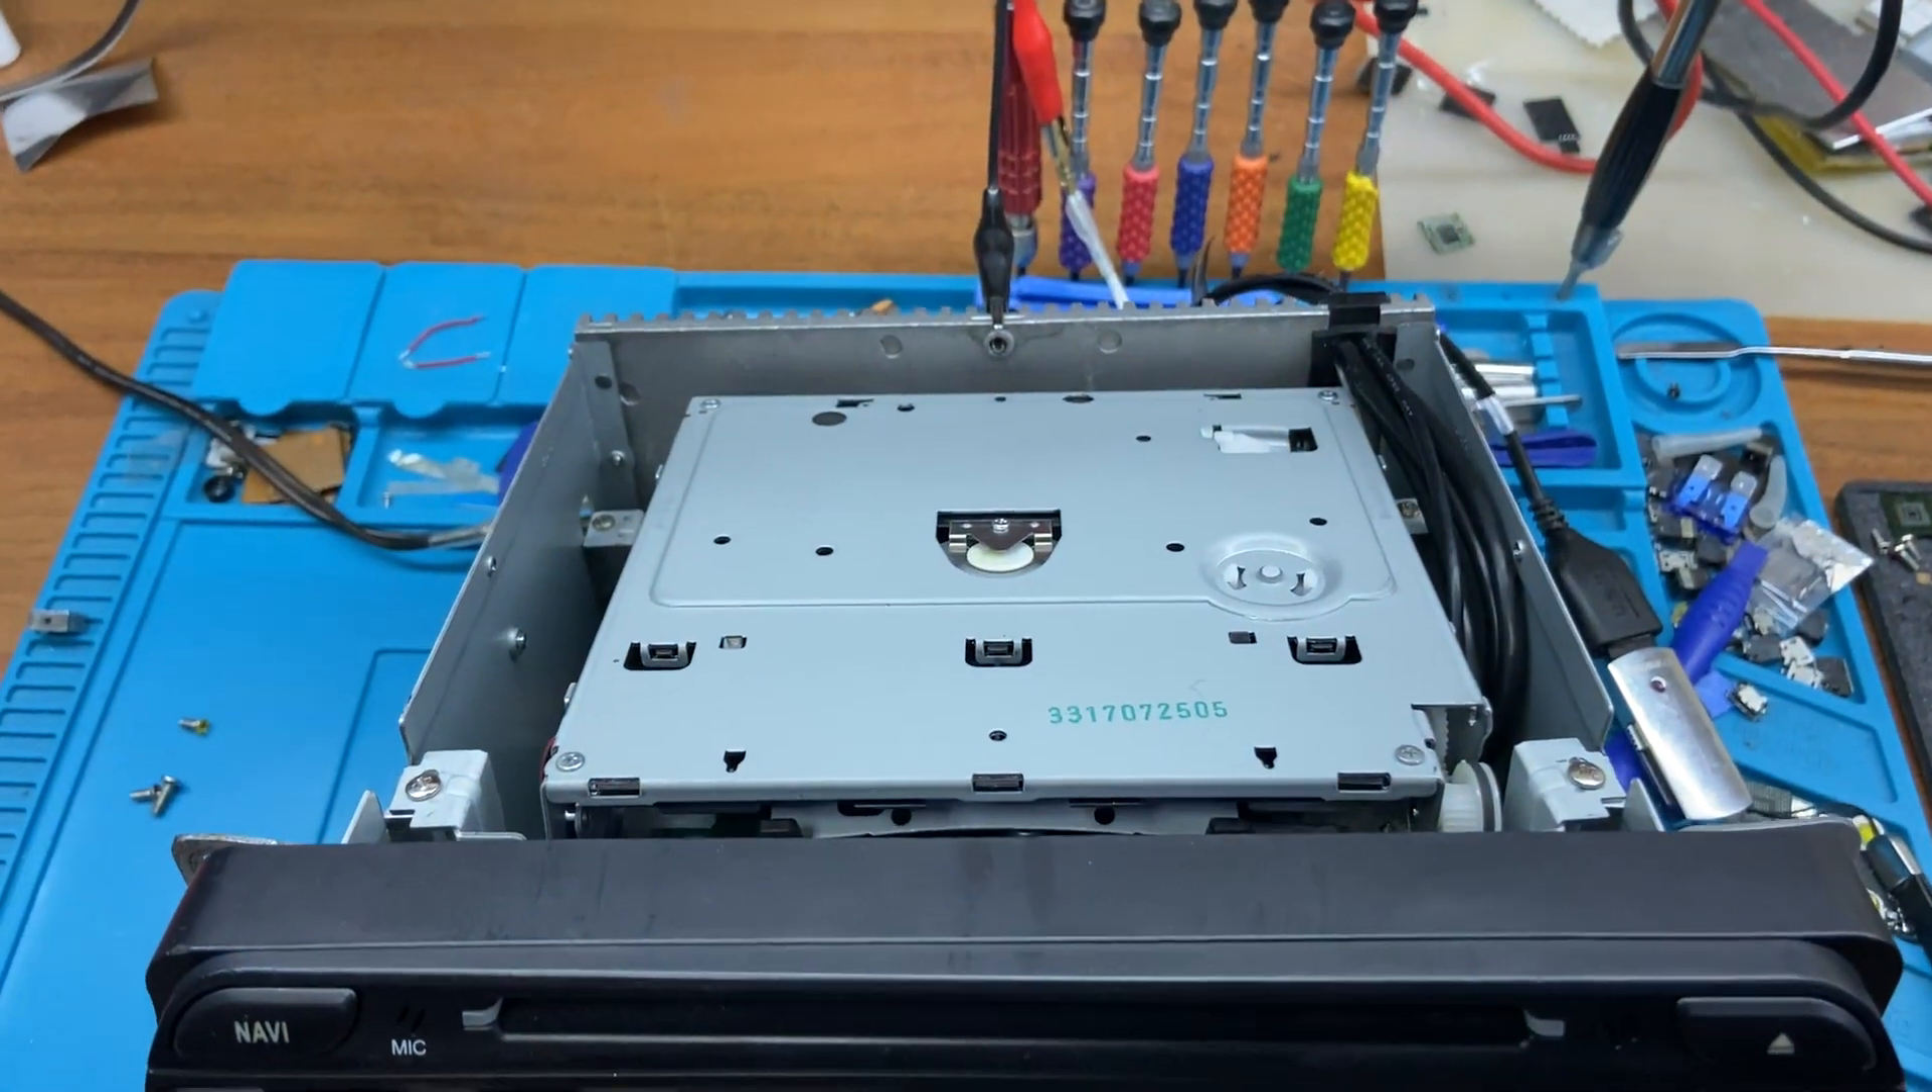Магнитола собрана верхнюю крышку пока не стал ставить.